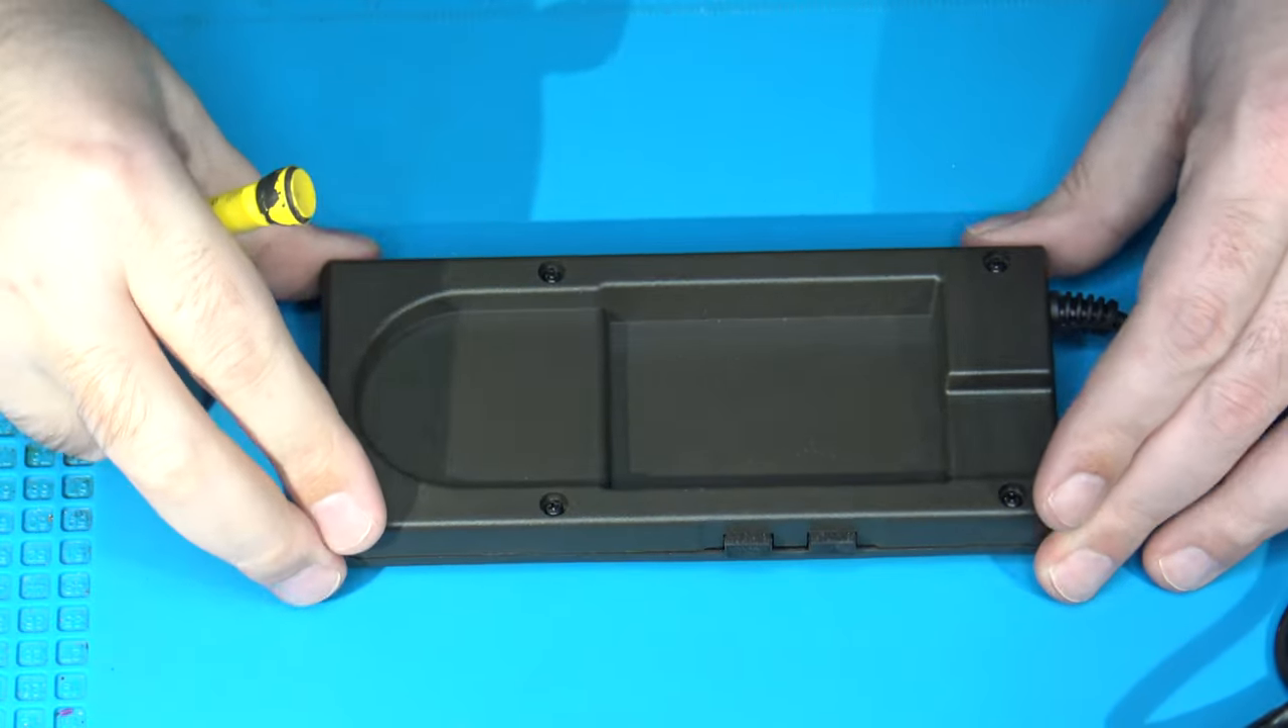We just have four screws on the back that have to come off. Here, here, here, and here.